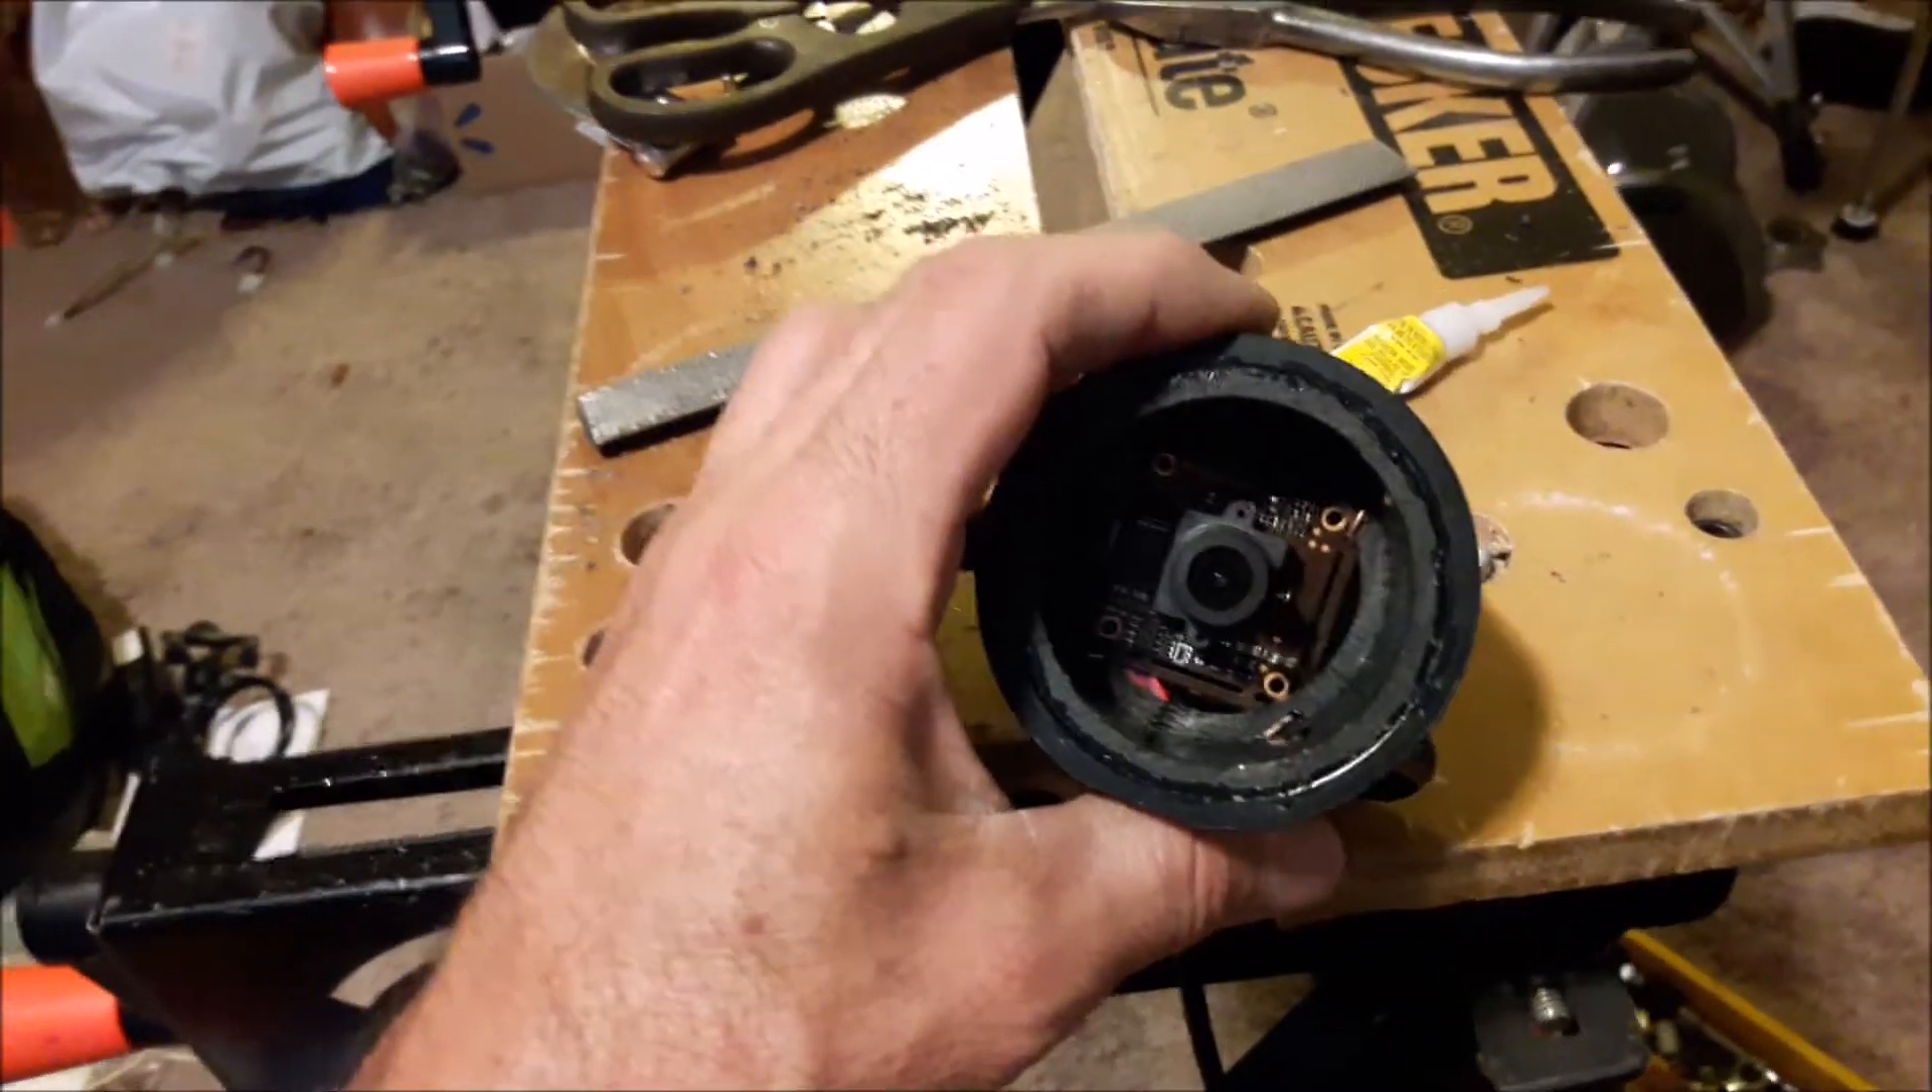This is the camera housing fully assembled it has the board camera inside the housing.